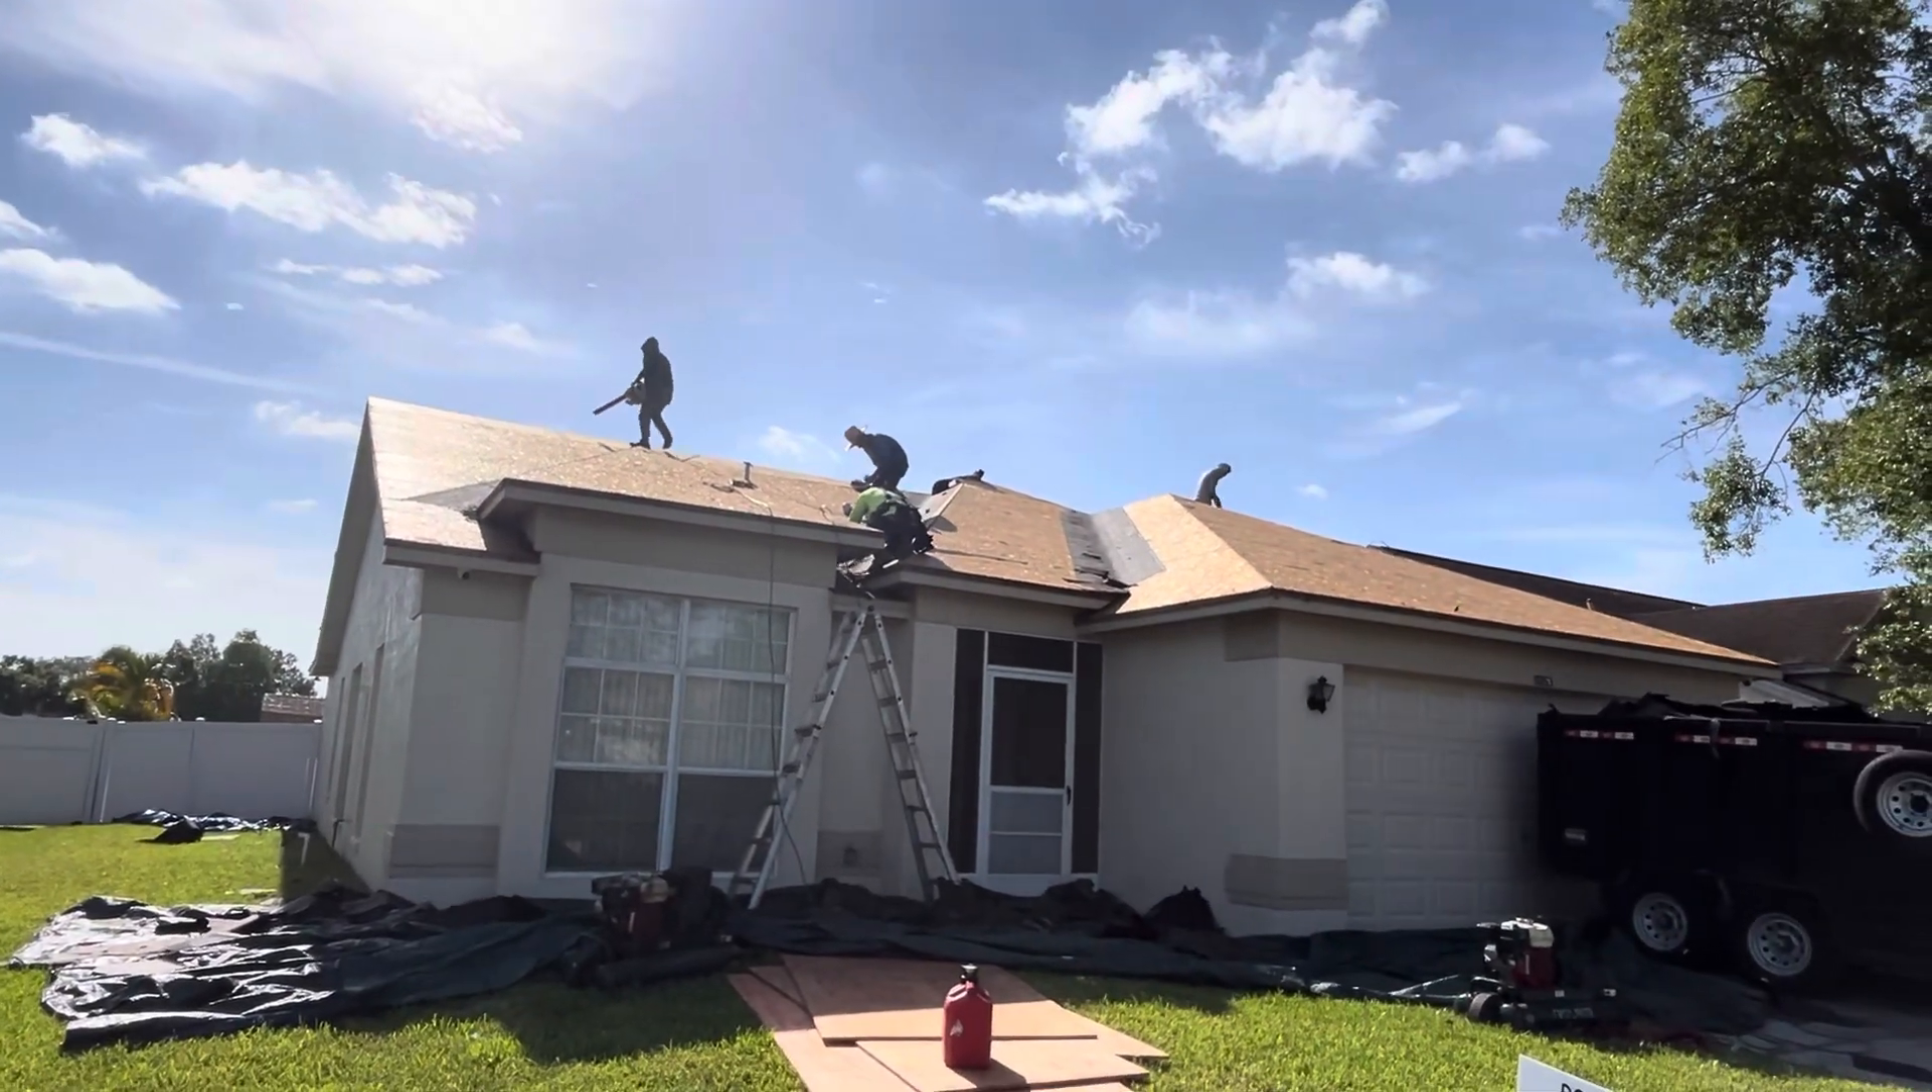So they've already got all of the roof torn off.